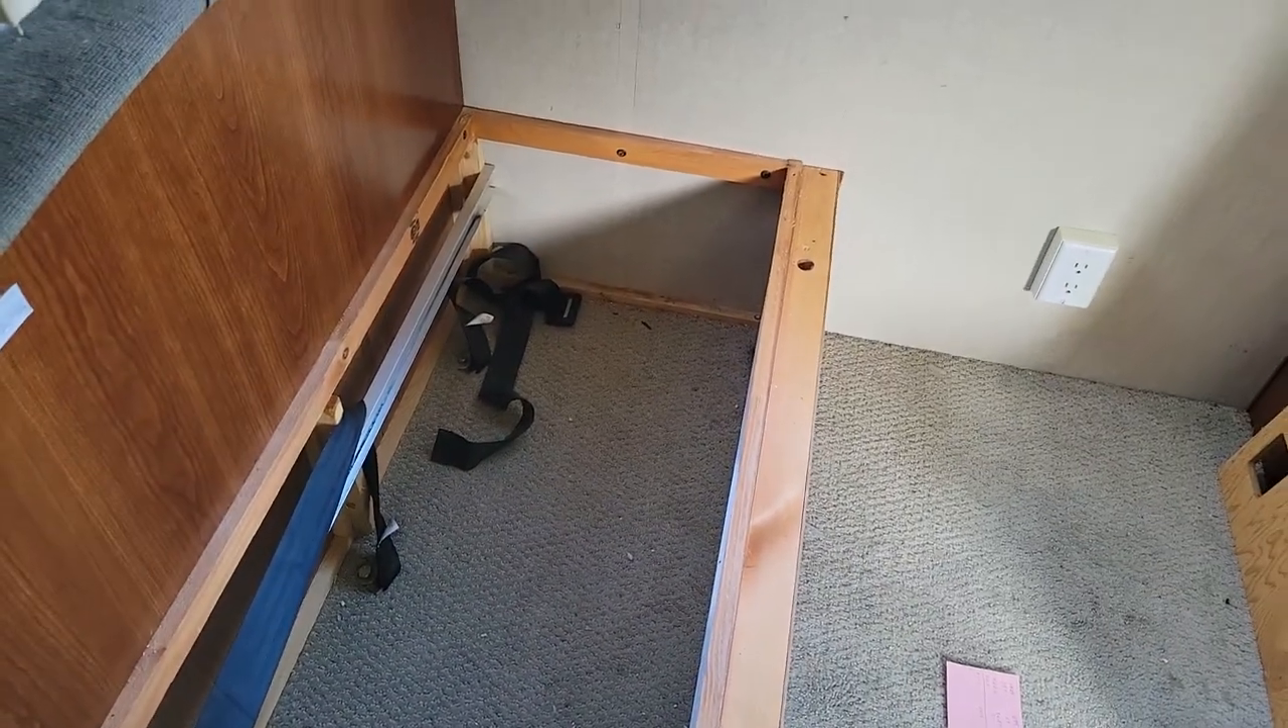So what I'm going to do is I'm going to take and hinge this lid. I've got one lid off right here. I'm going to take and hinge these.